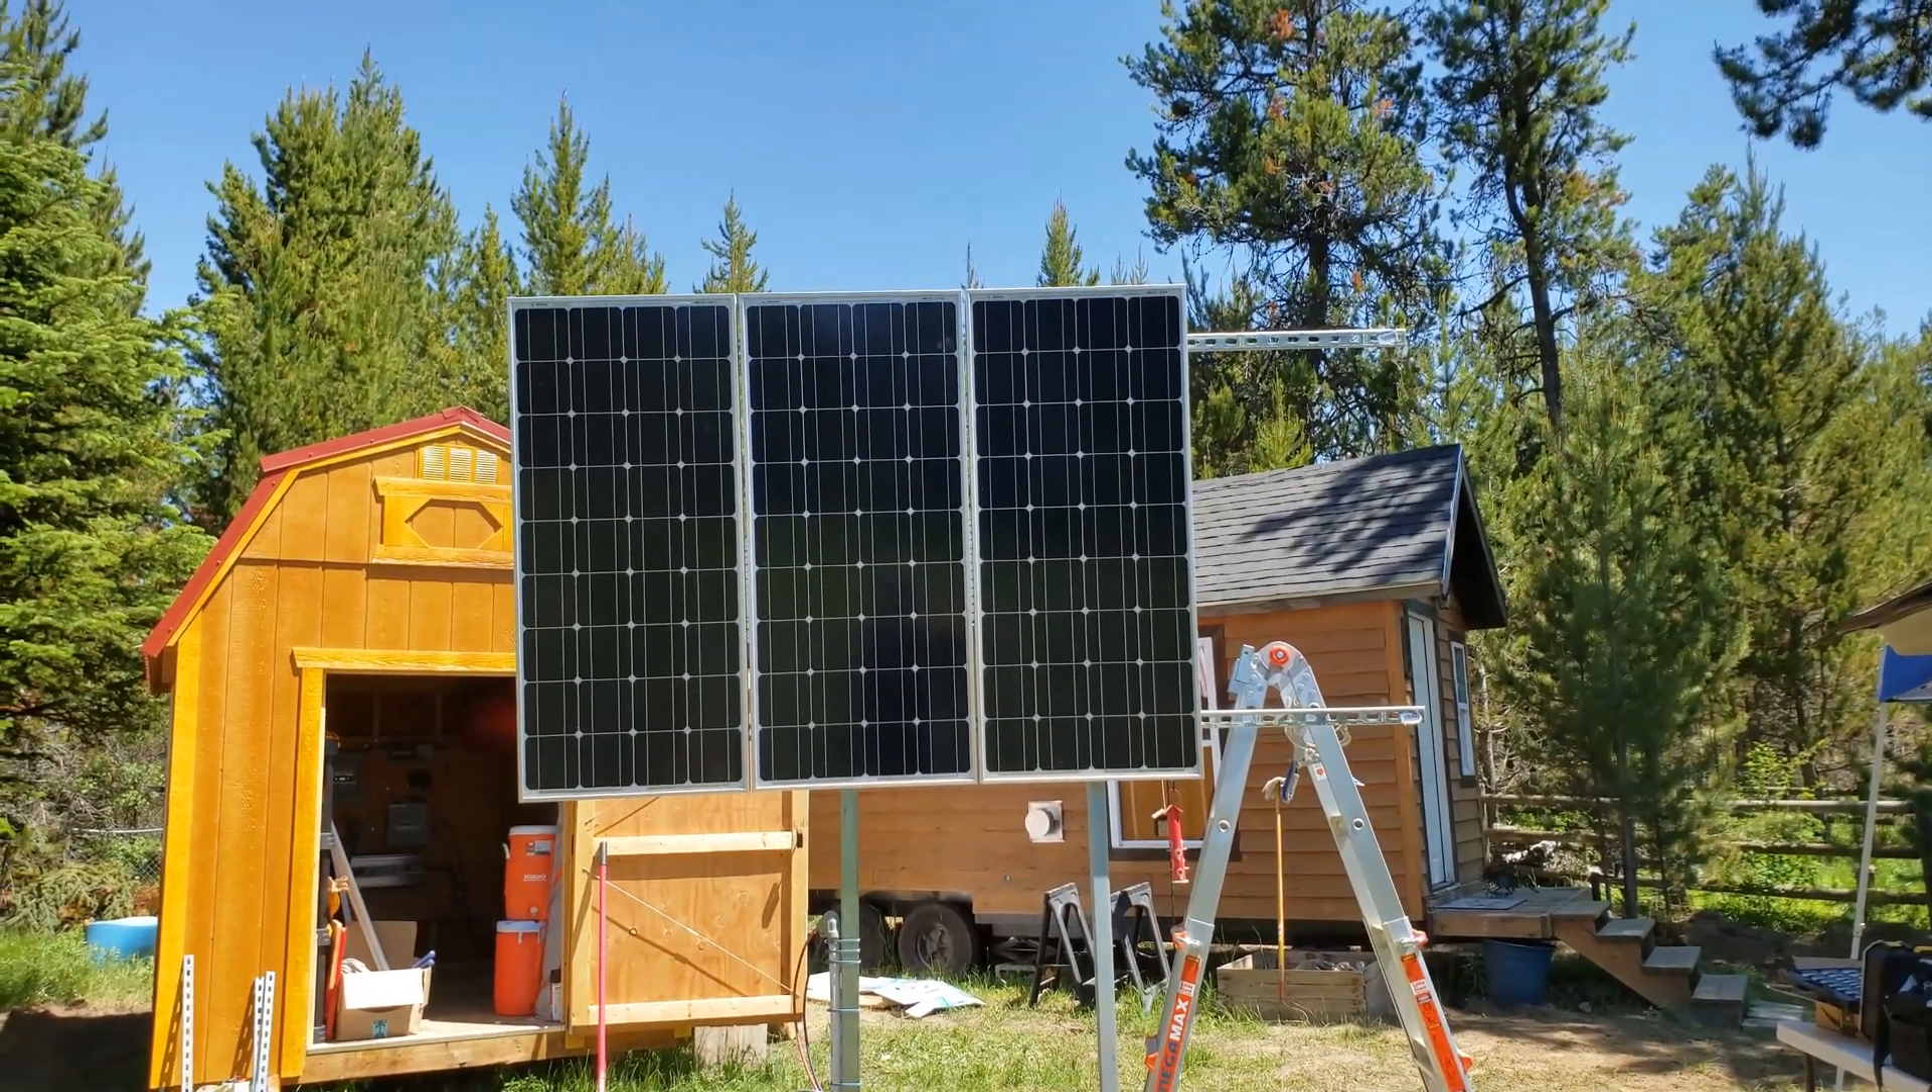I got the rack hung so far i've got one more panel to hang and i've got to cinch everything up and then i got to start working on connectors.